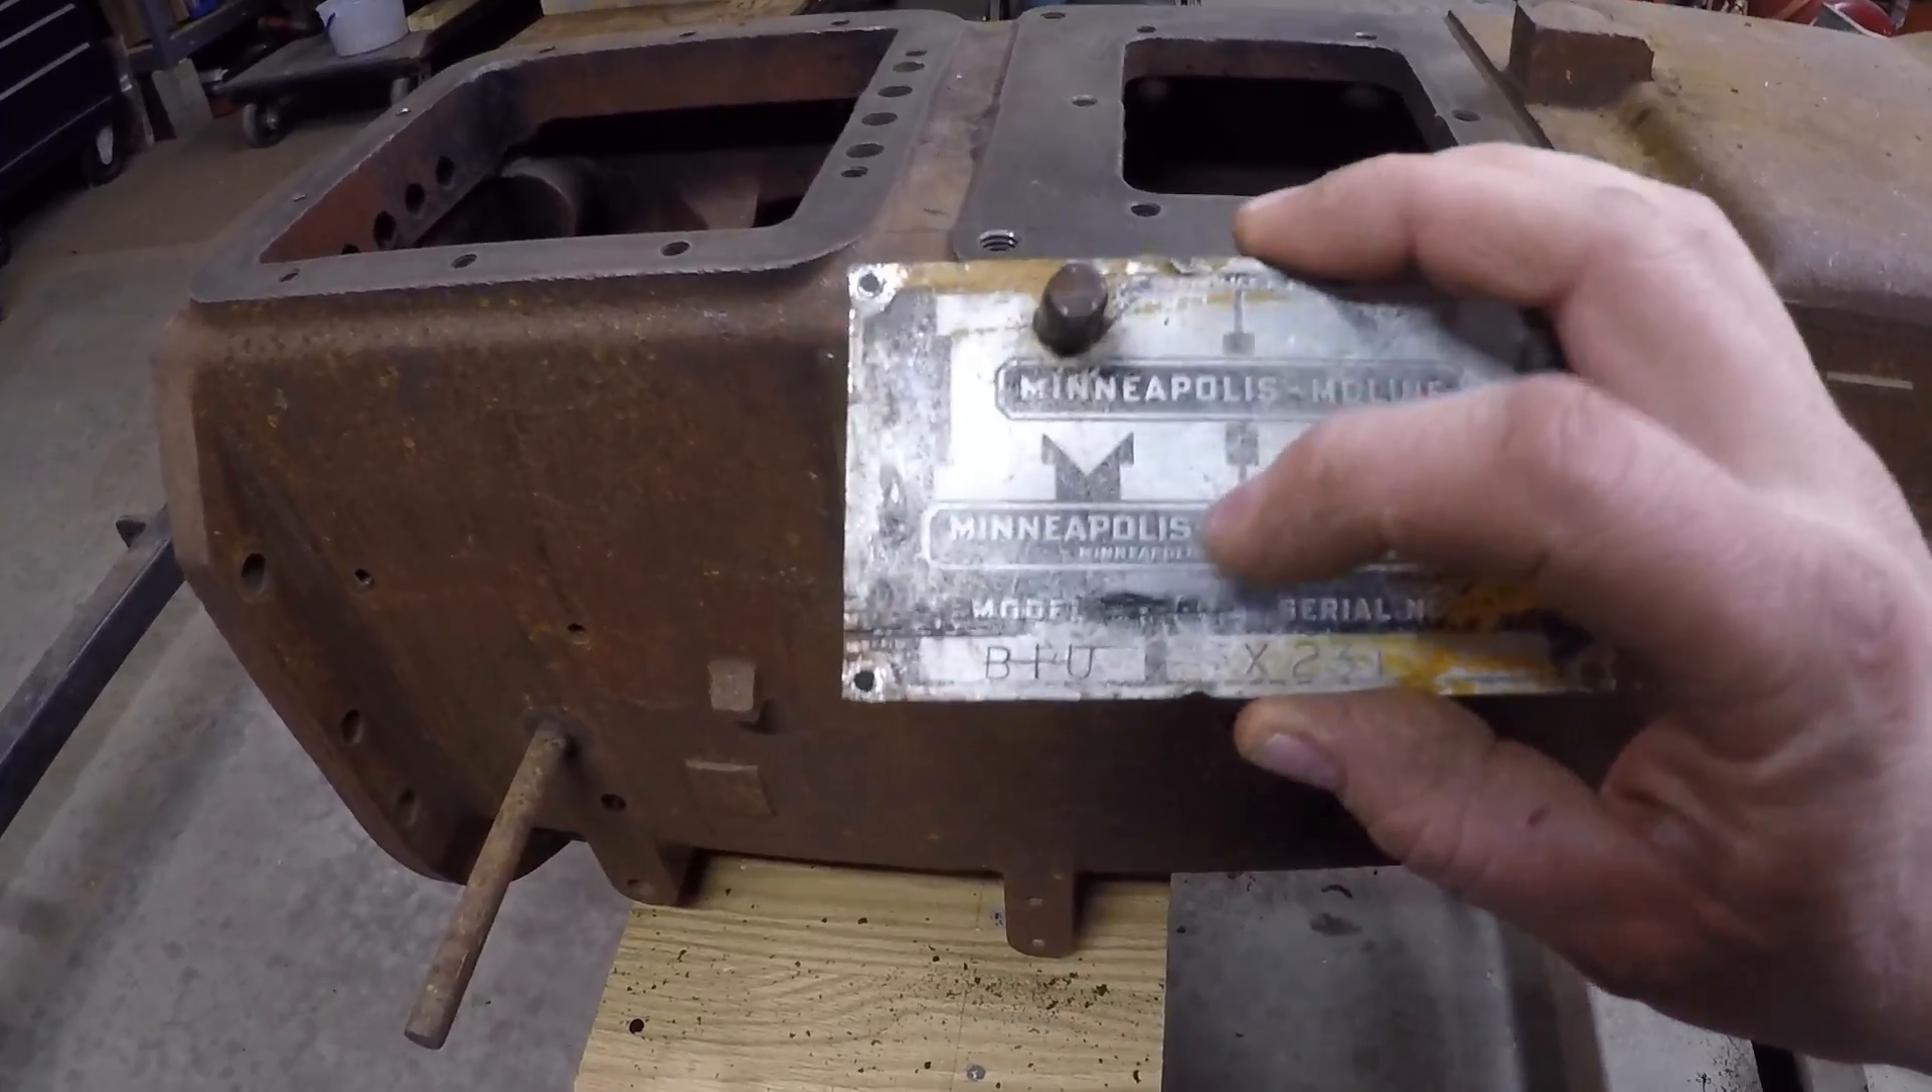And you'll see i've got the serial number tag removed from the side.